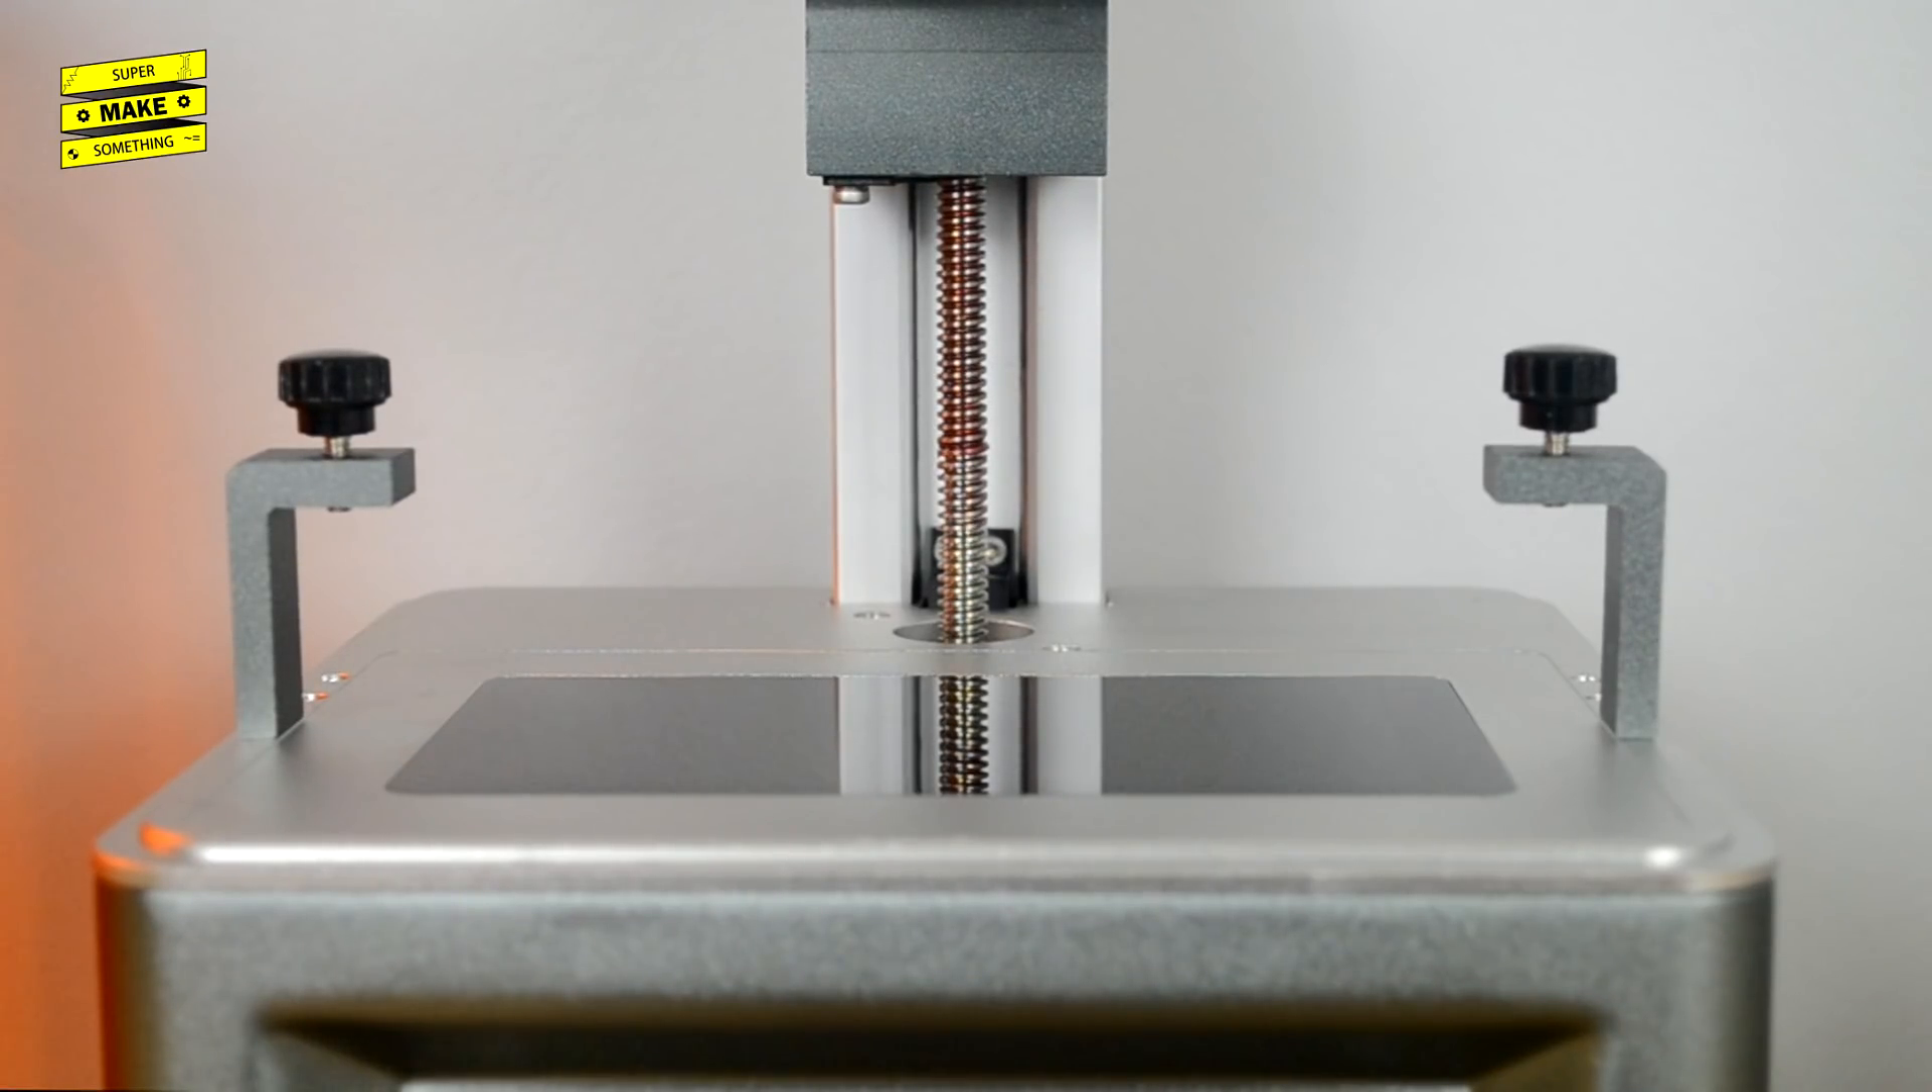Removing the vat also exposed the LCD screen in the base of the unit, which is used to mask off the UV light to create each print layer.